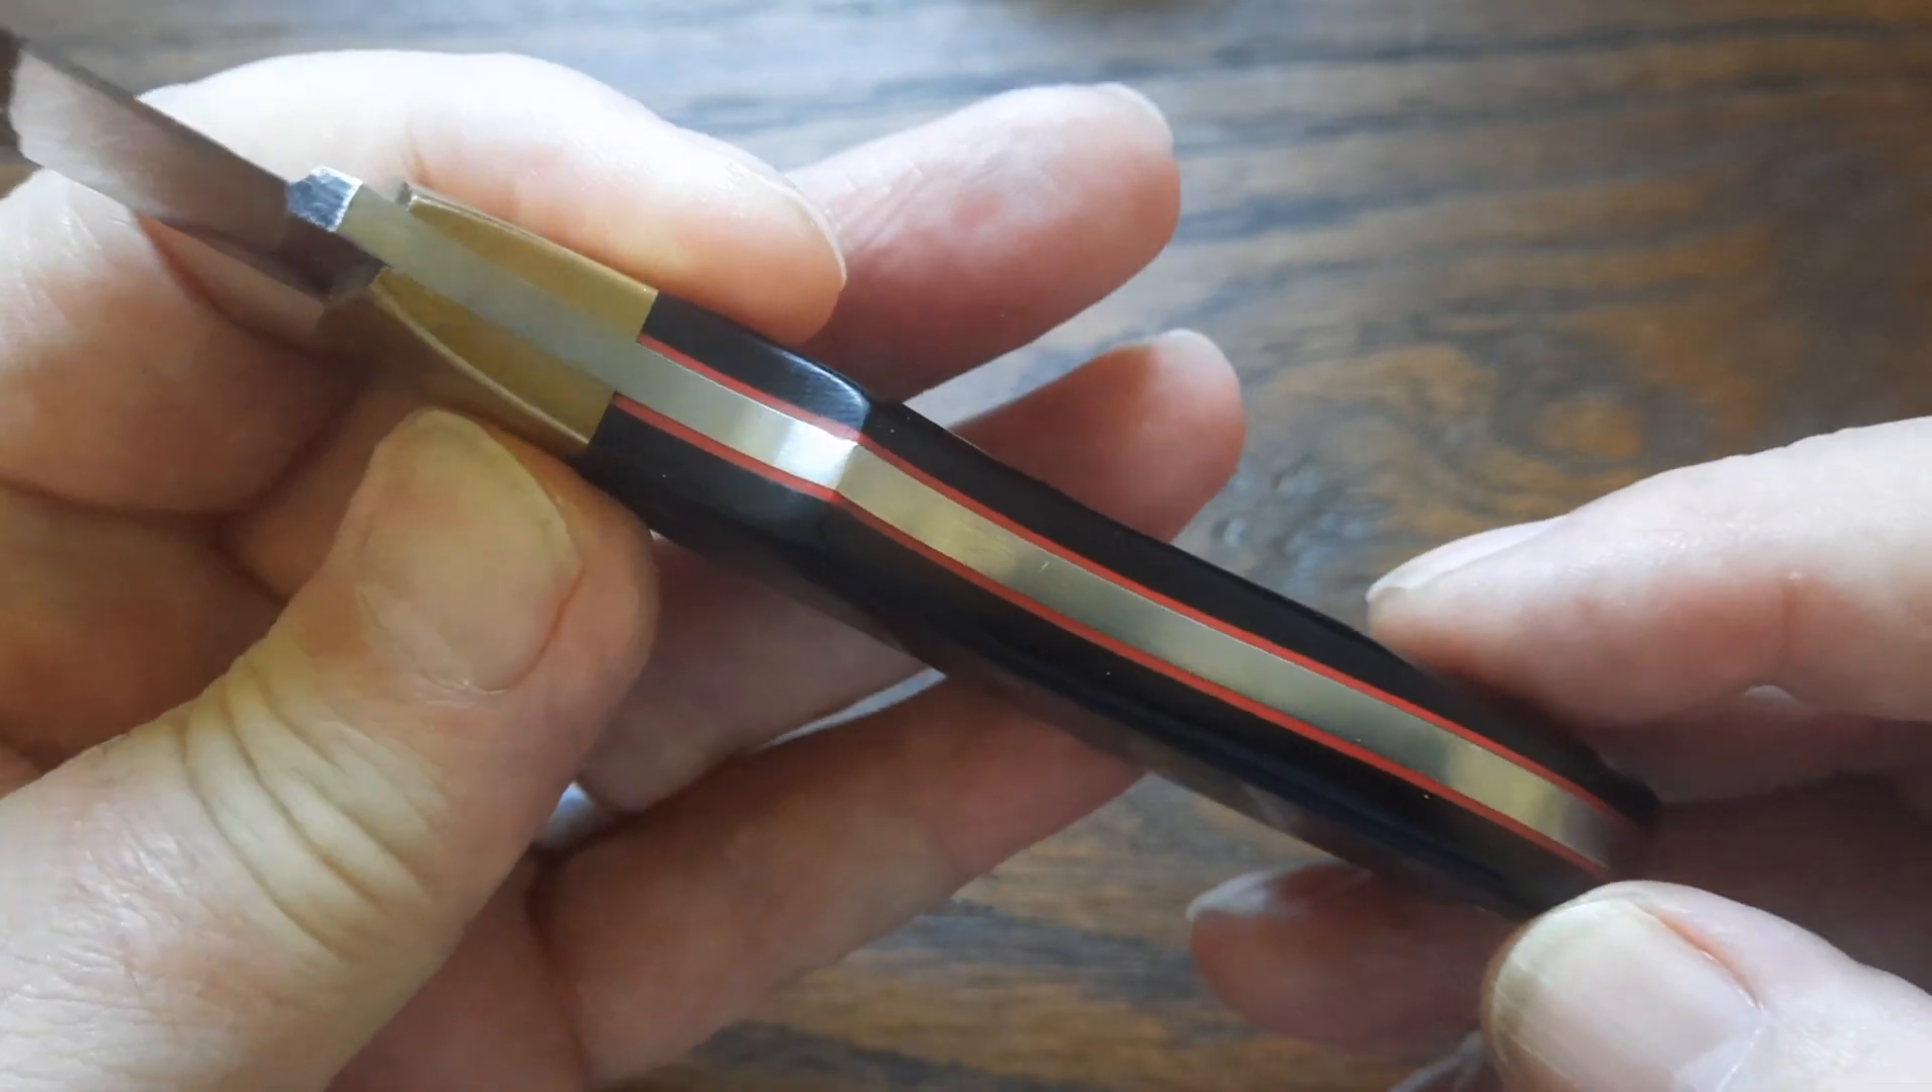There's not the slightest gap in this whatsoever. The red liner is perfect. The brass, look at that, lines up.